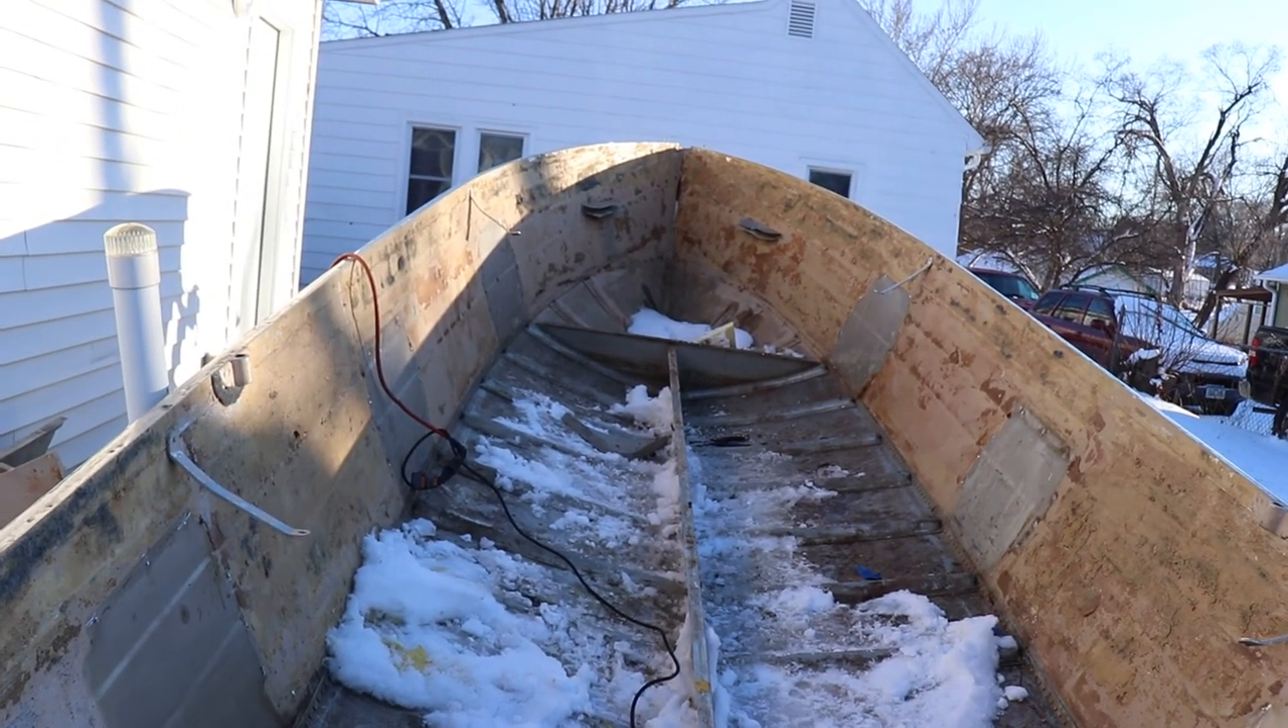I got the seats out, so basically it's a blank sheet.